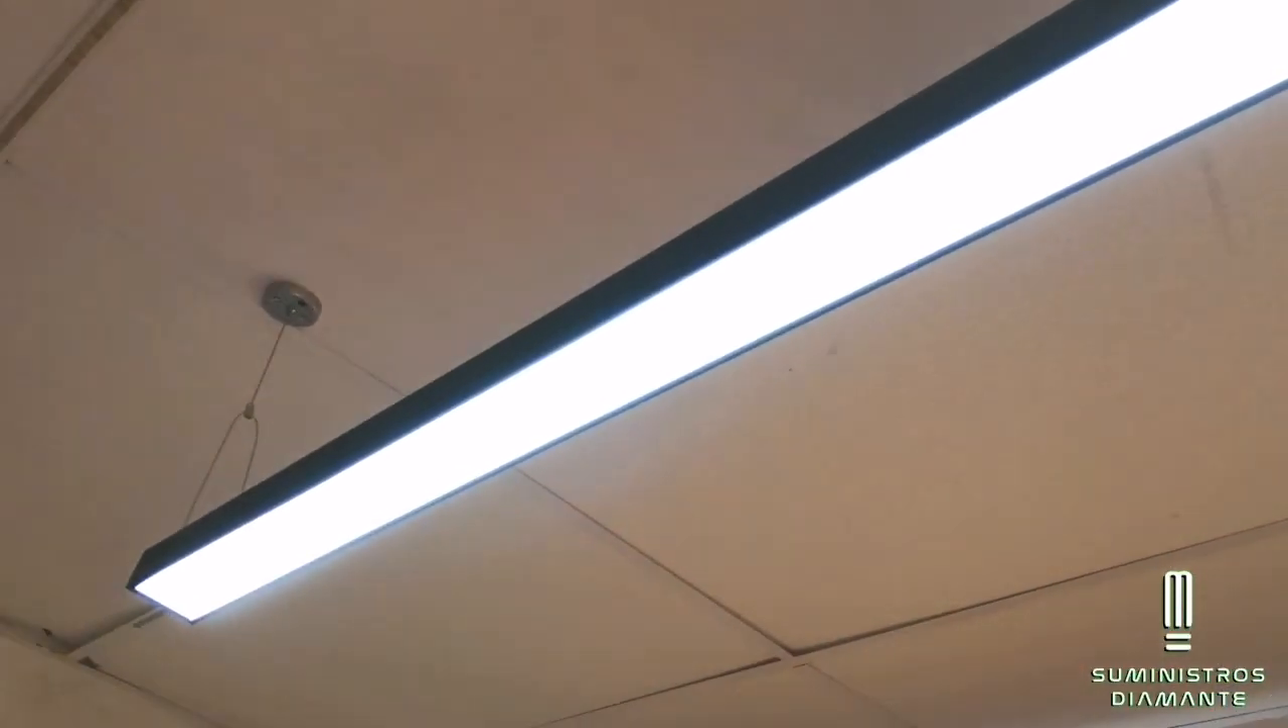Y como notarán, toda nuestra lámpara ya está instalada.